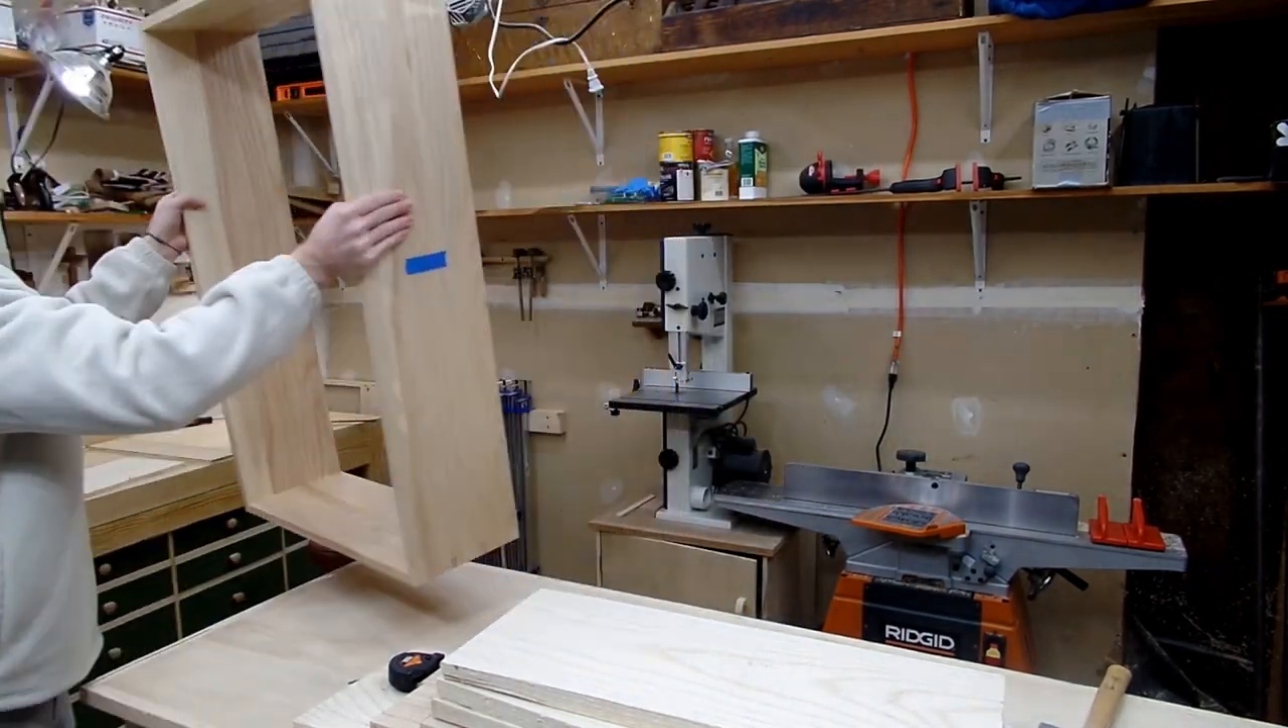So once the dovetails were complete I got to assemble the case and got my first look at the size of the case and was very pleased with how it looked.